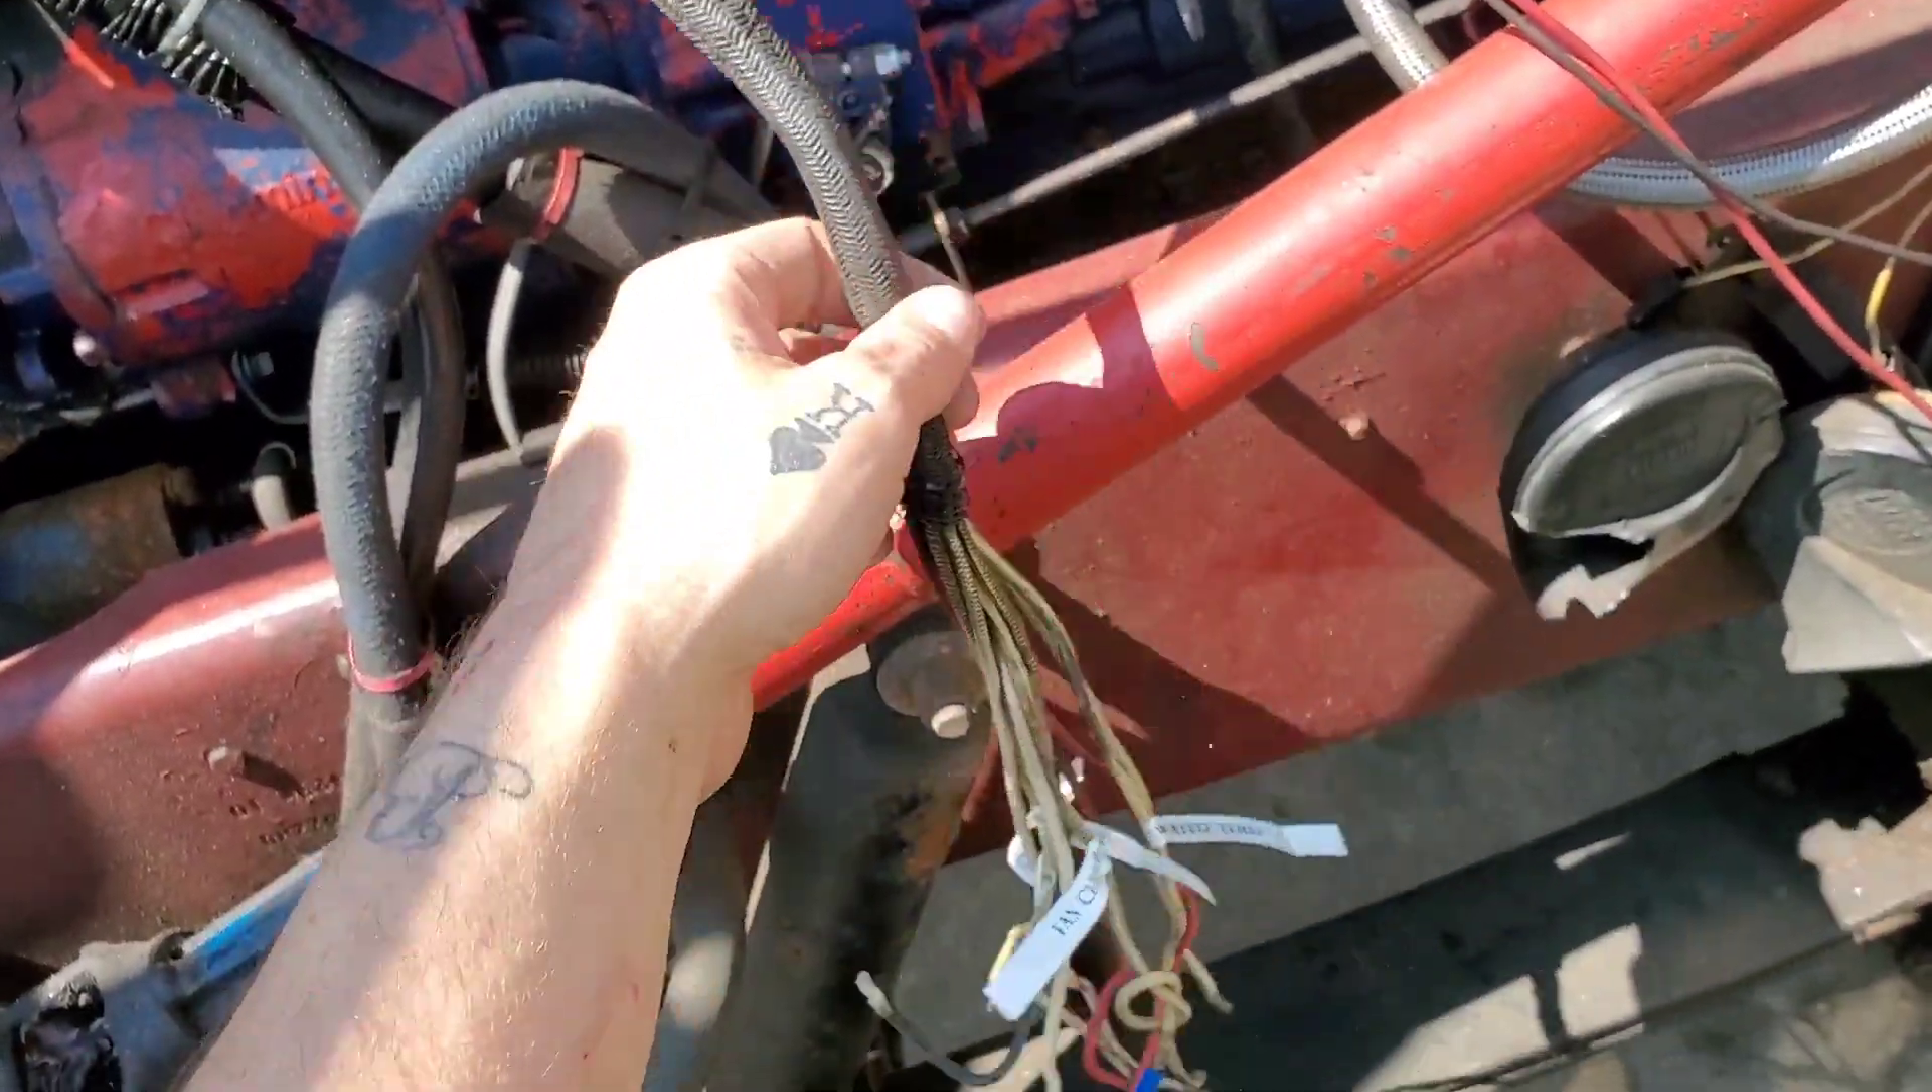Uh some of these are my gauges which you see i already got them marked i just got to get them all hooked up.